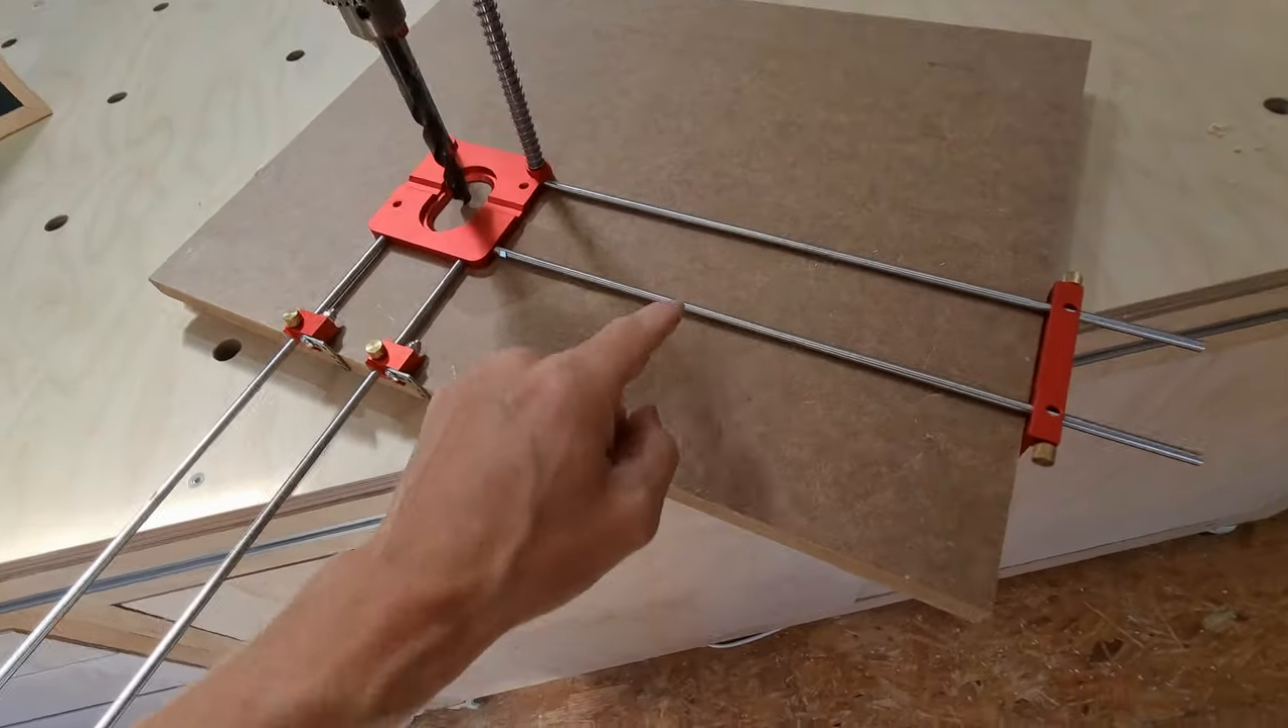Here's all the guides in place.